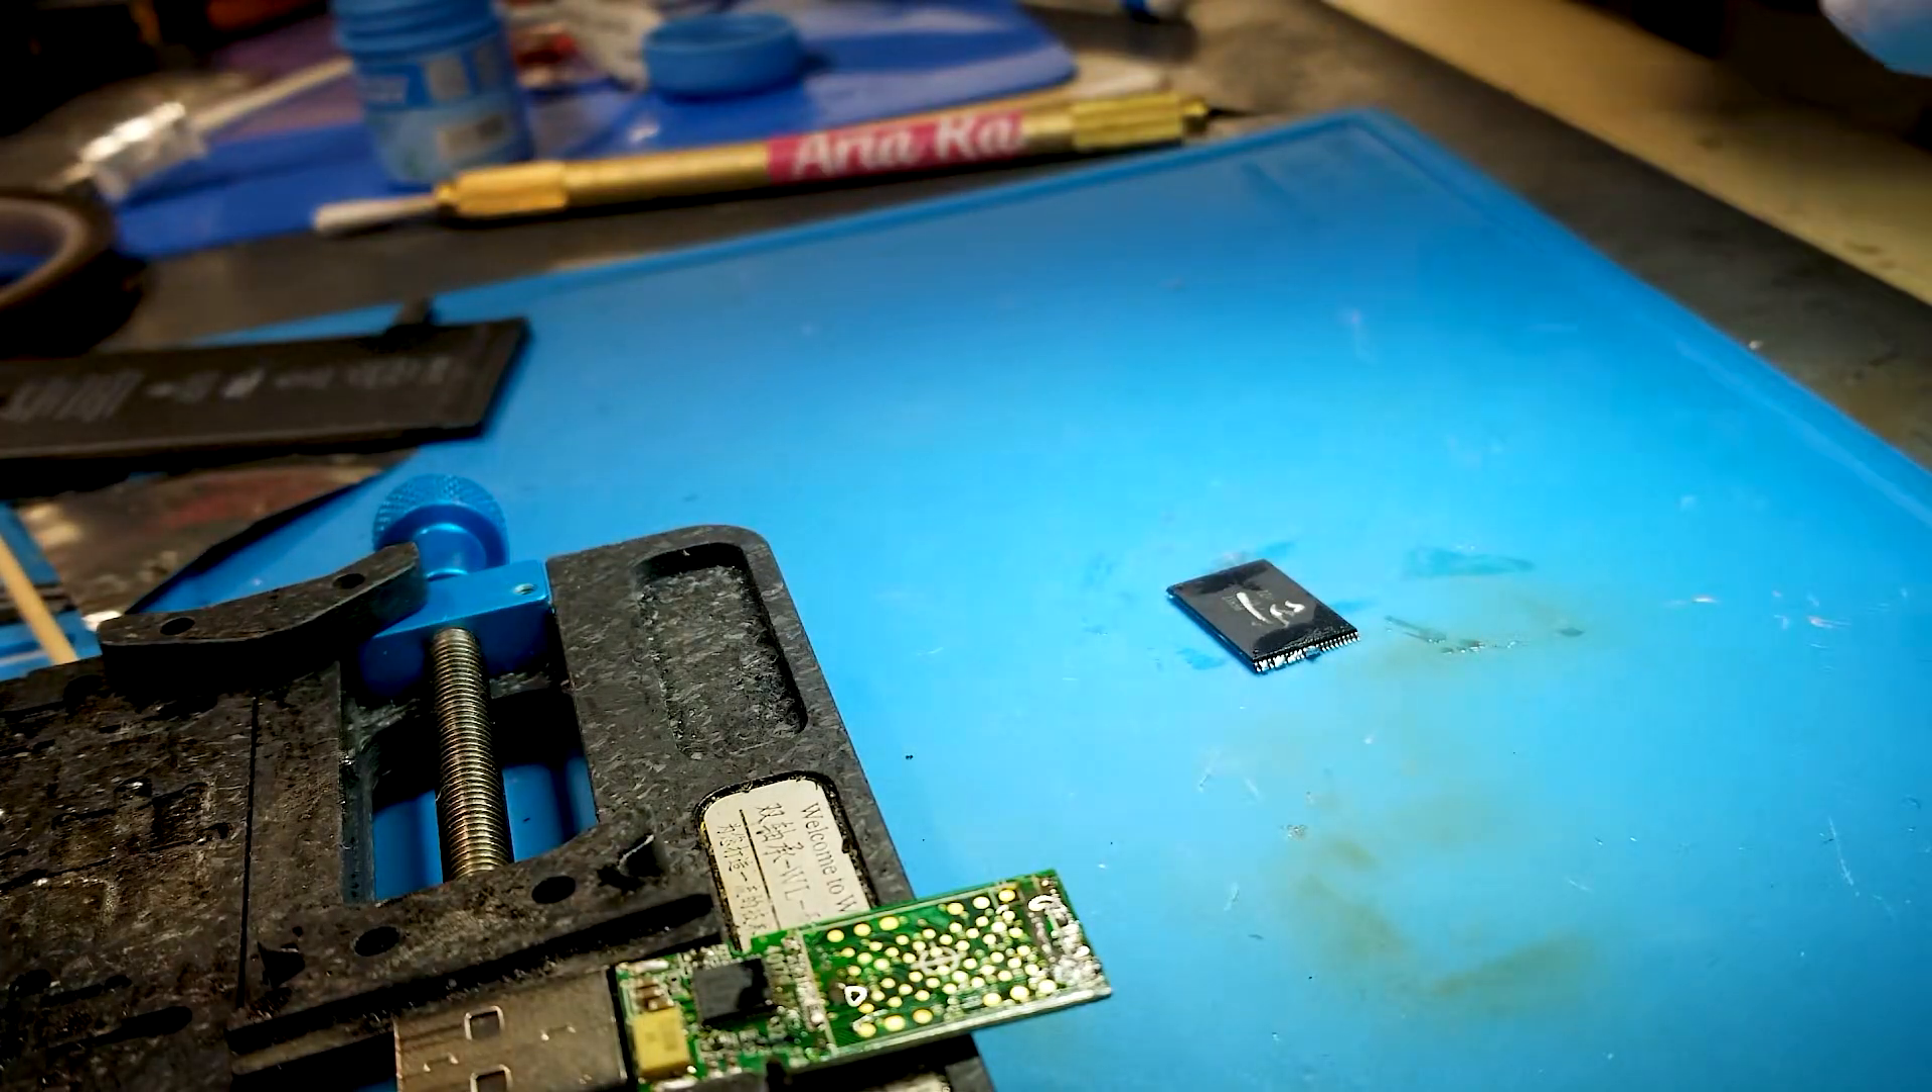And we got the first chip off.